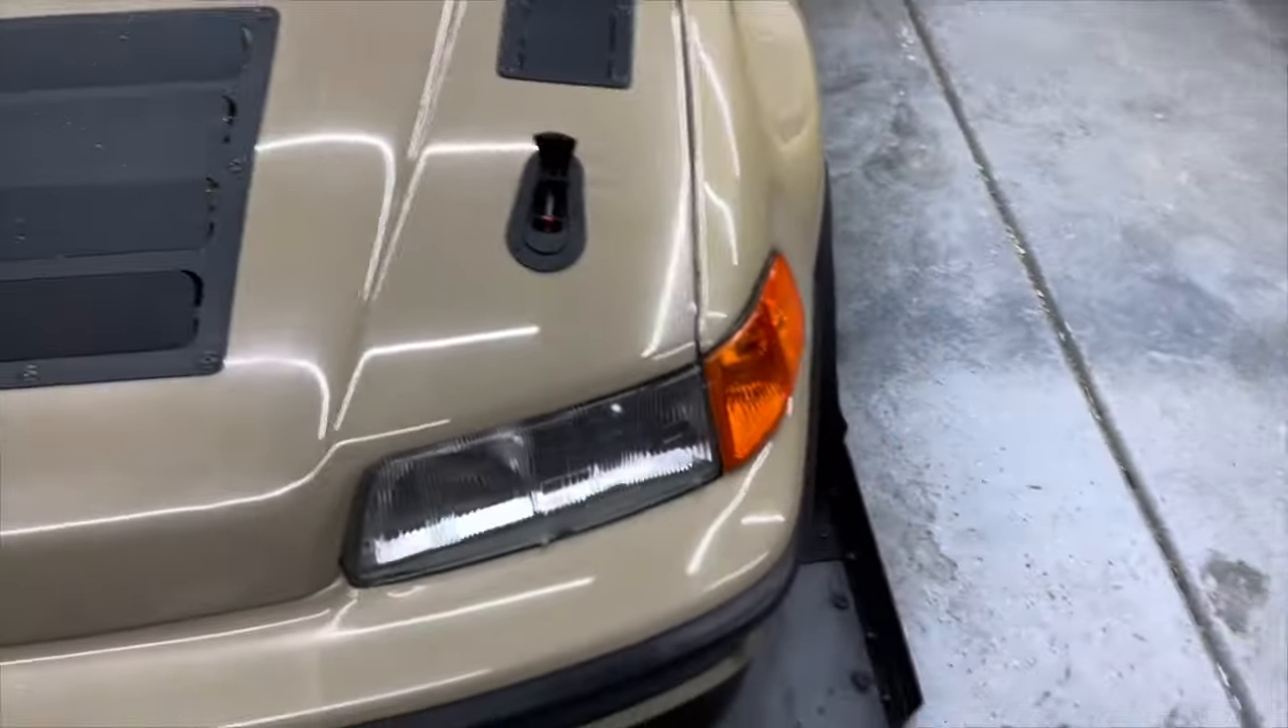Um, corner light fits pretty good.